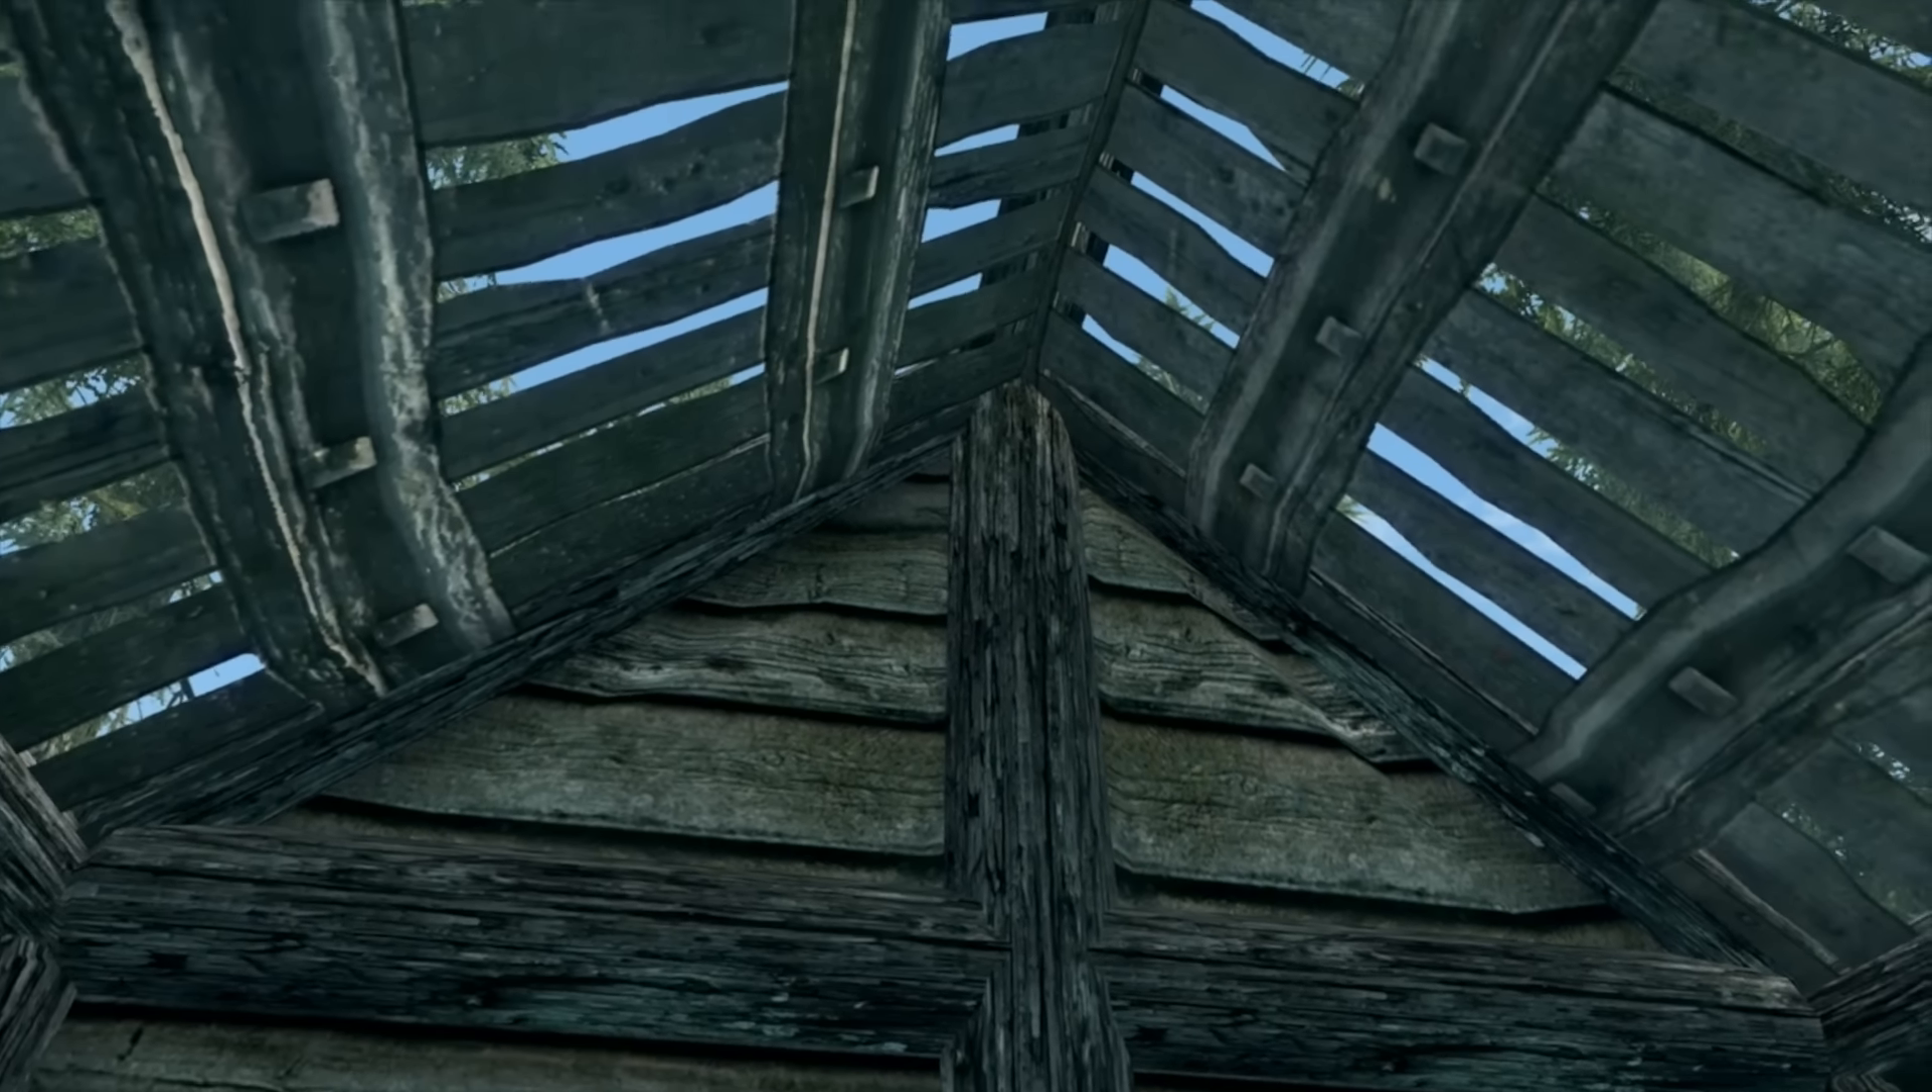There's nothing filling the cracks between these boards.